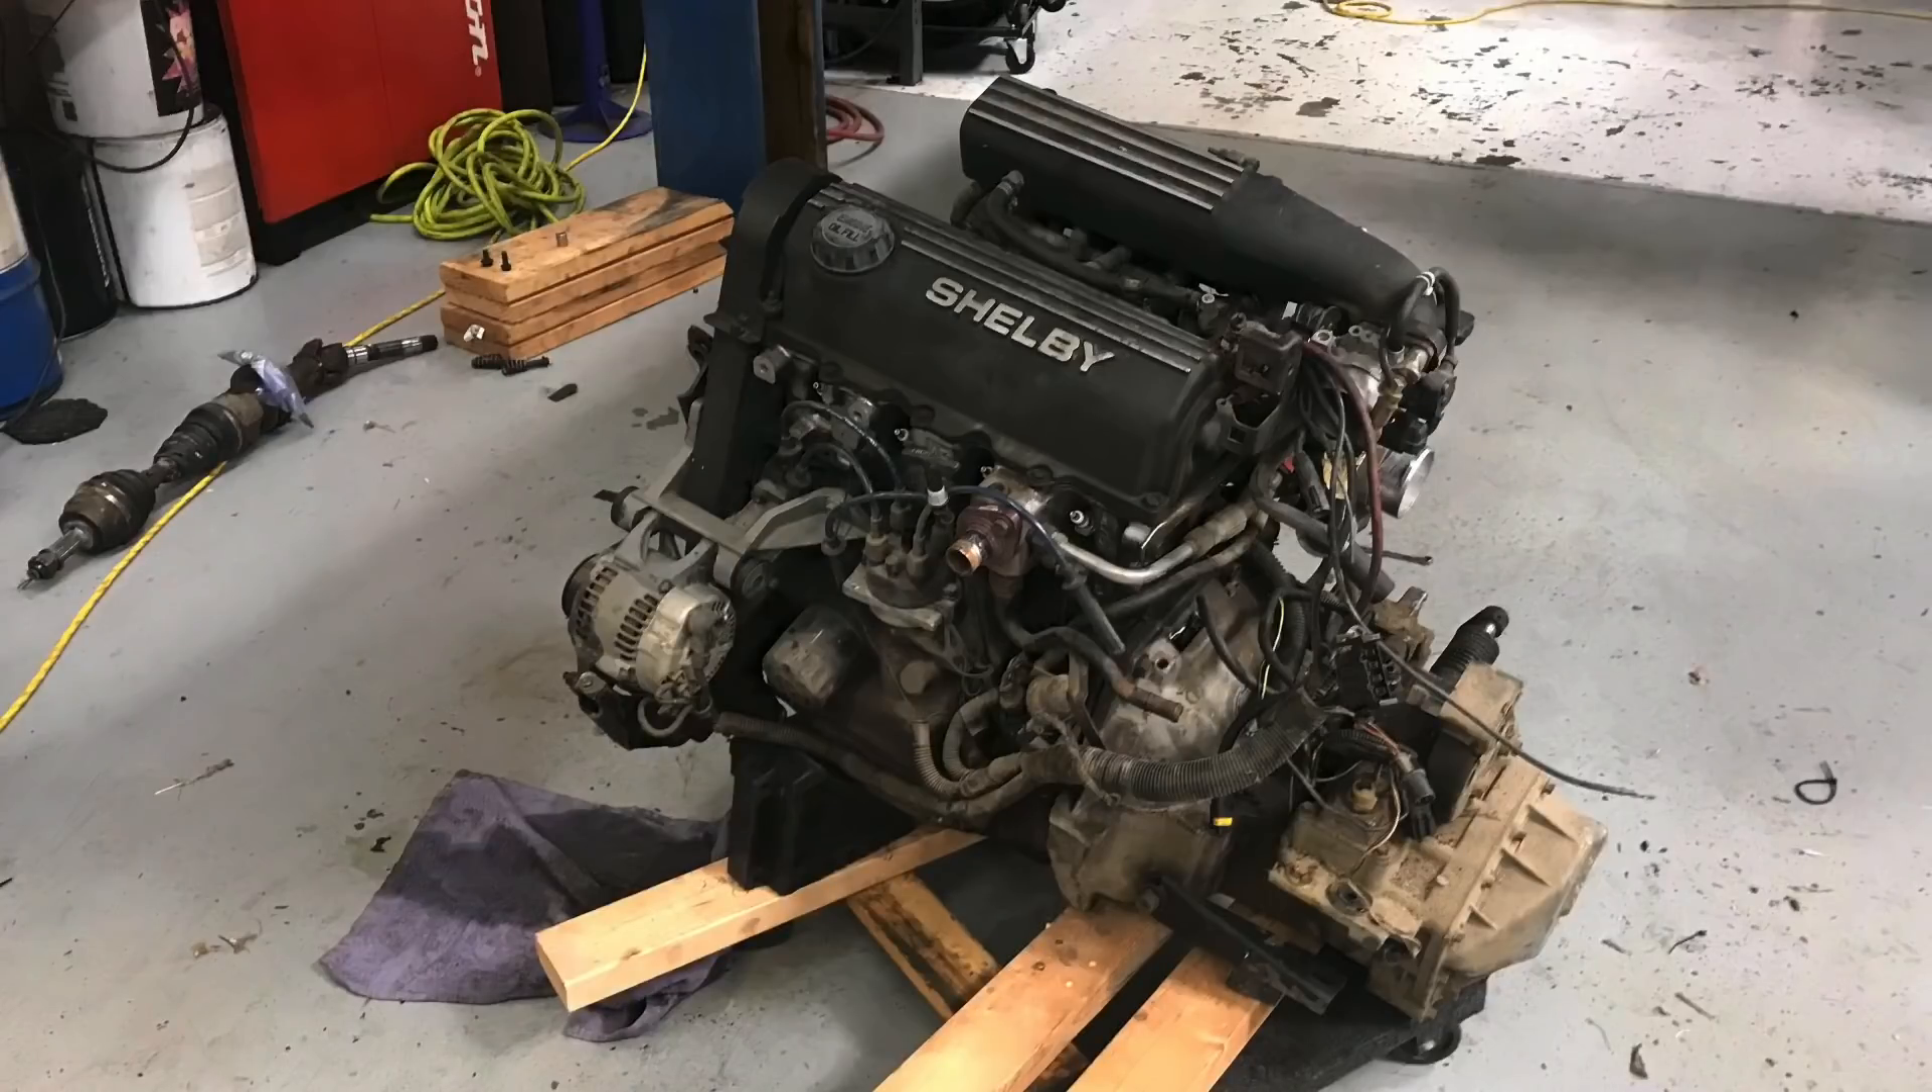Okay guys, I got the 2 .5 liter motor and the transmission out of the Omni.